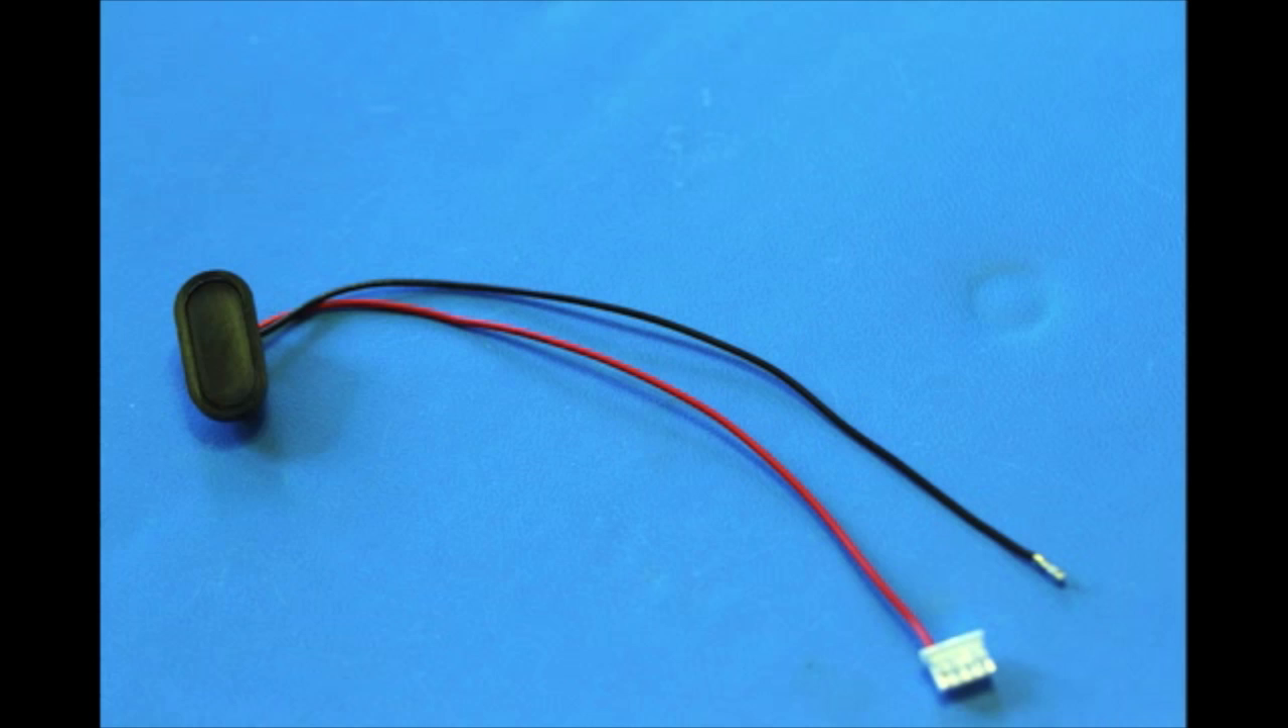Now what we have is a single 9 -volt battery clip that needs to have the loose black wire placed in the far hole of the connector housing.